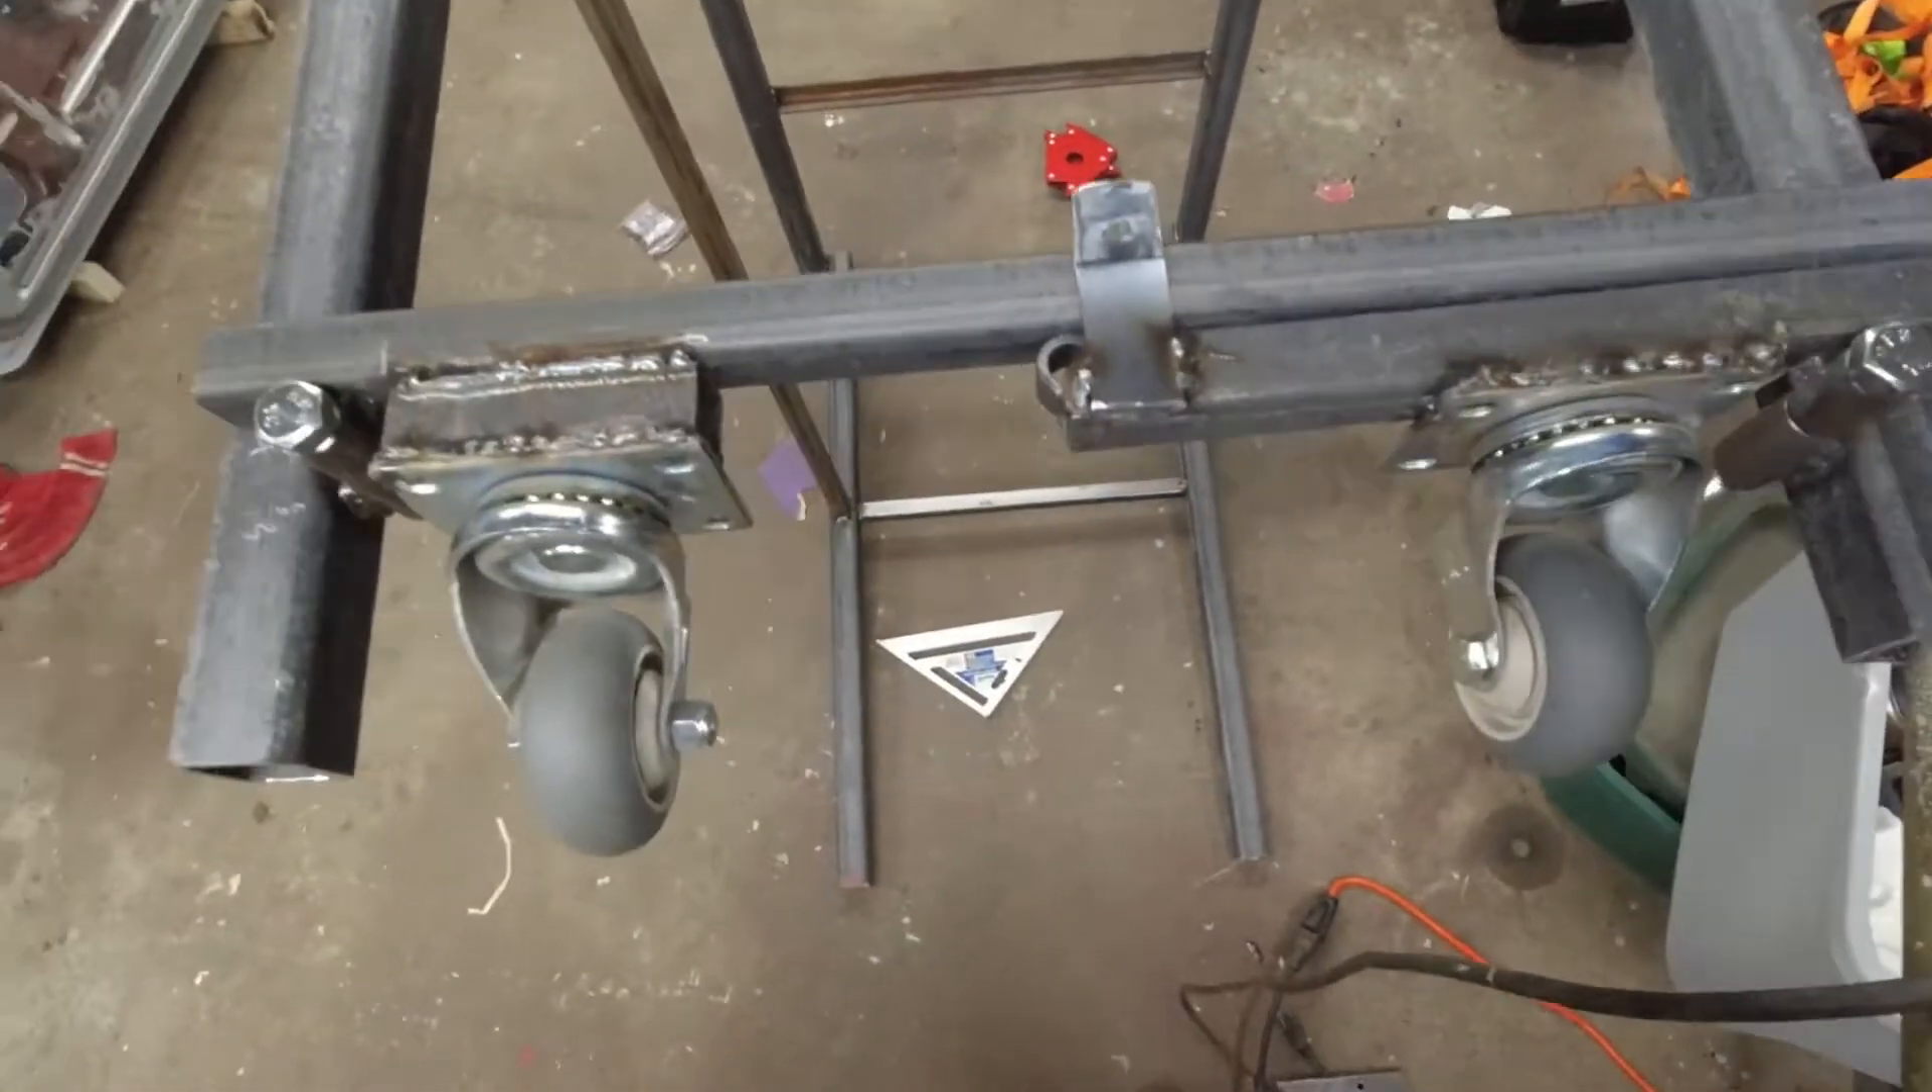All right, so that's the wheel assembly basically built.